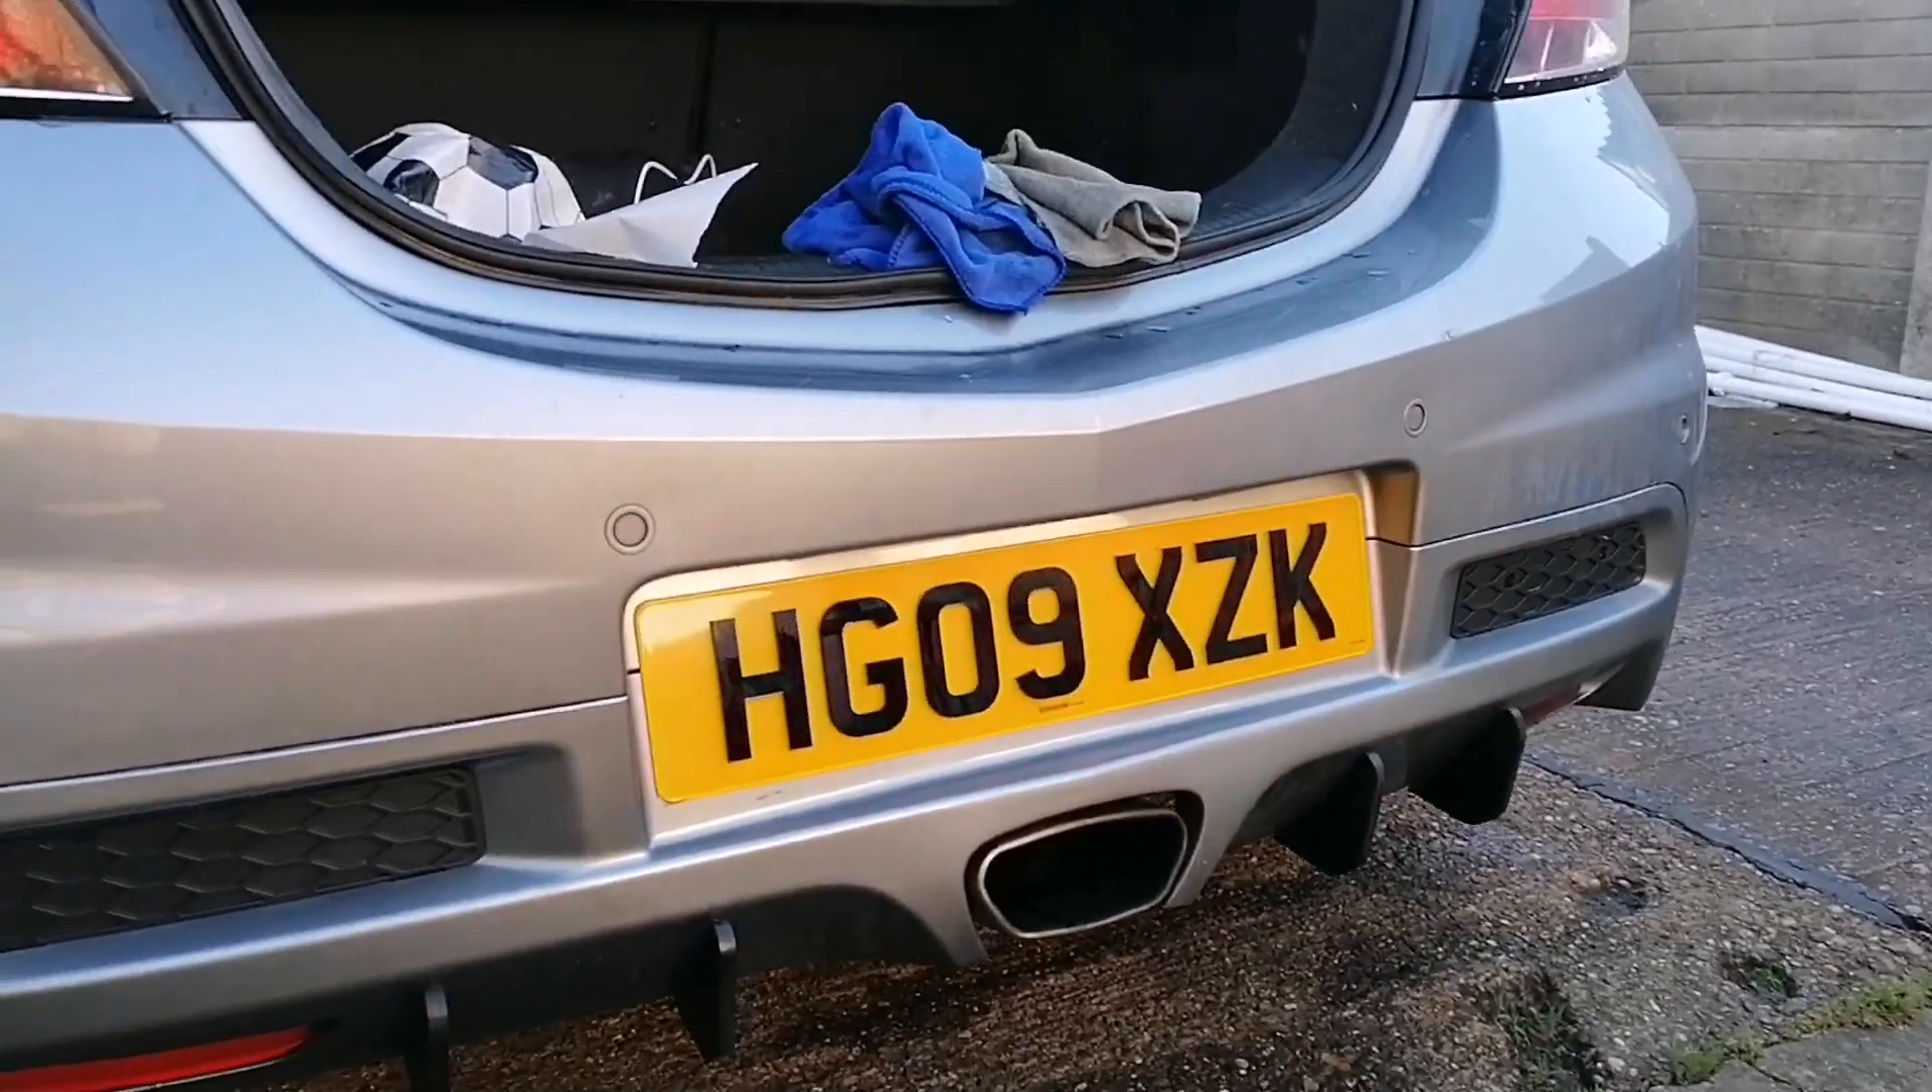That is the rear plate stuck down.